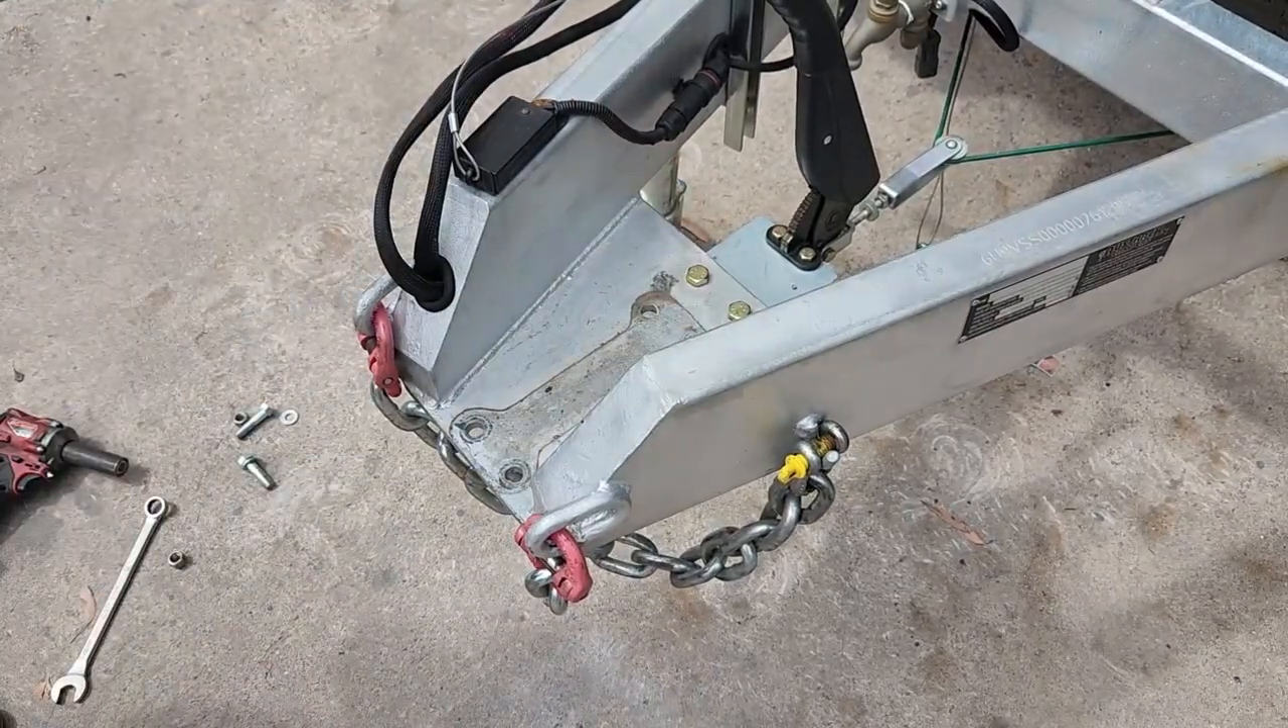Now that the old hitch is out of the way, let's prep the mounting surface.